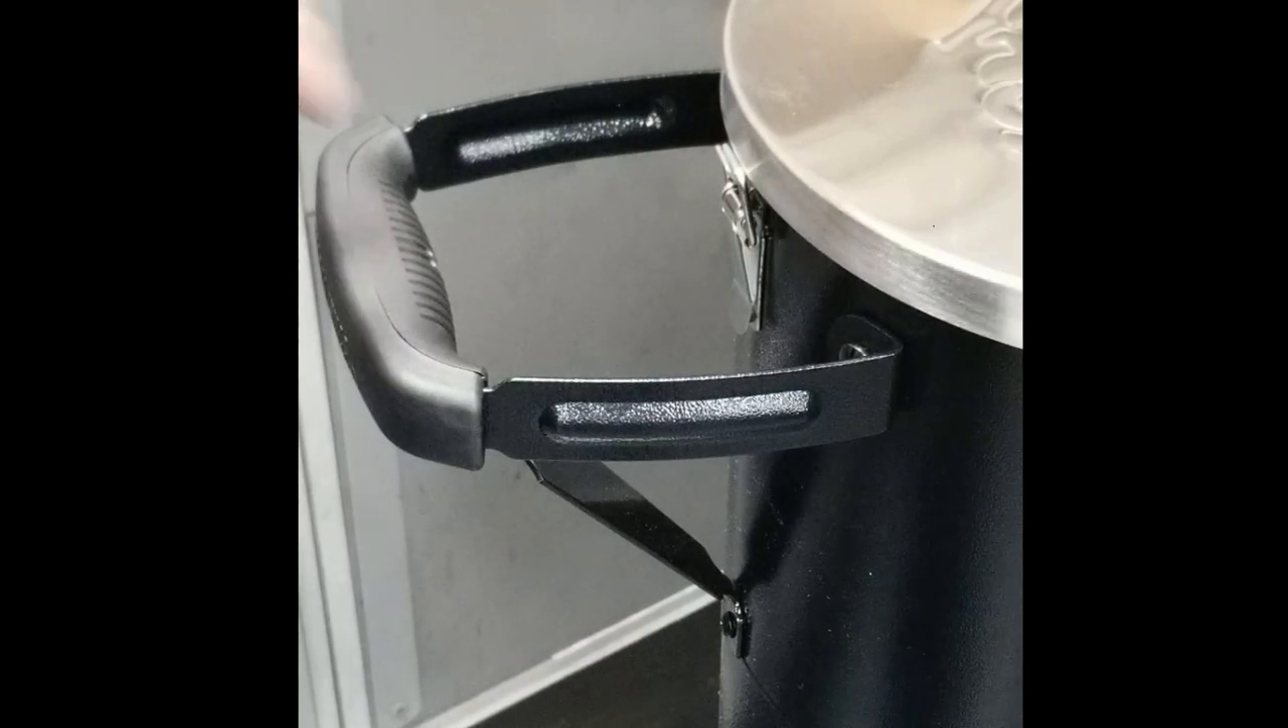Now you're done you now have the hopper brace installed and there is no flex on the handle at all.